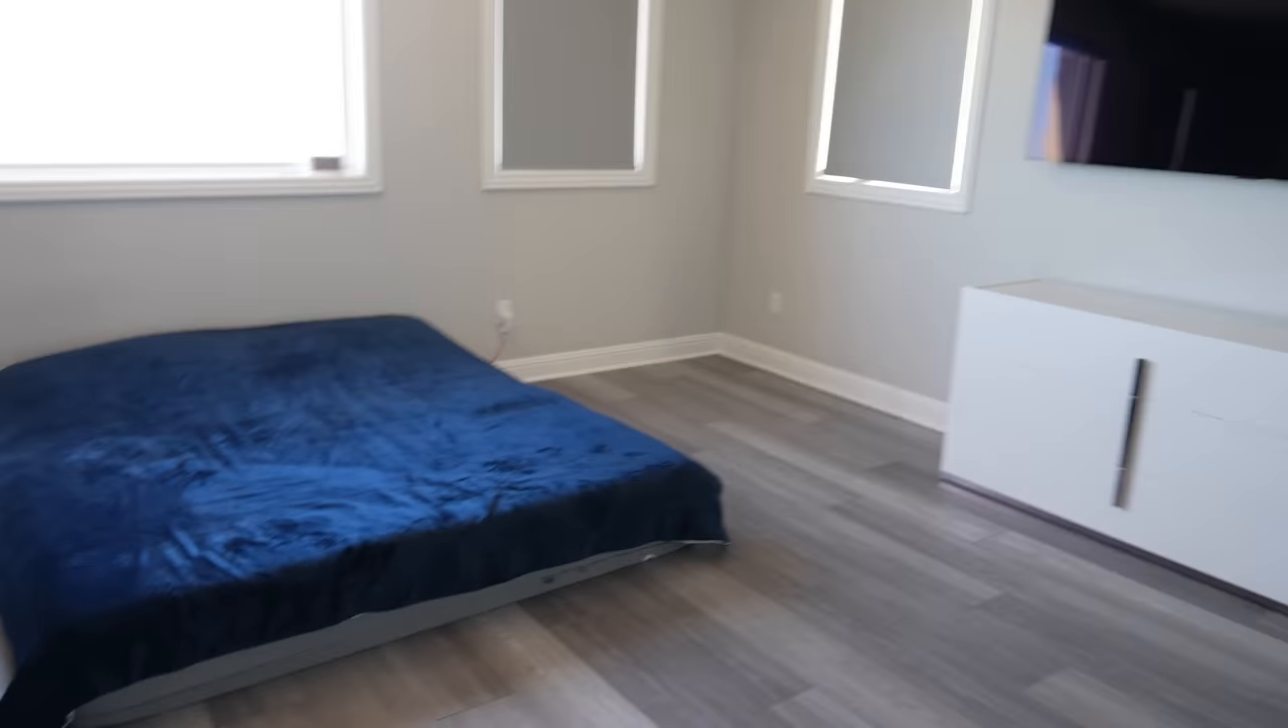But we're obviously still missing the bed frame.